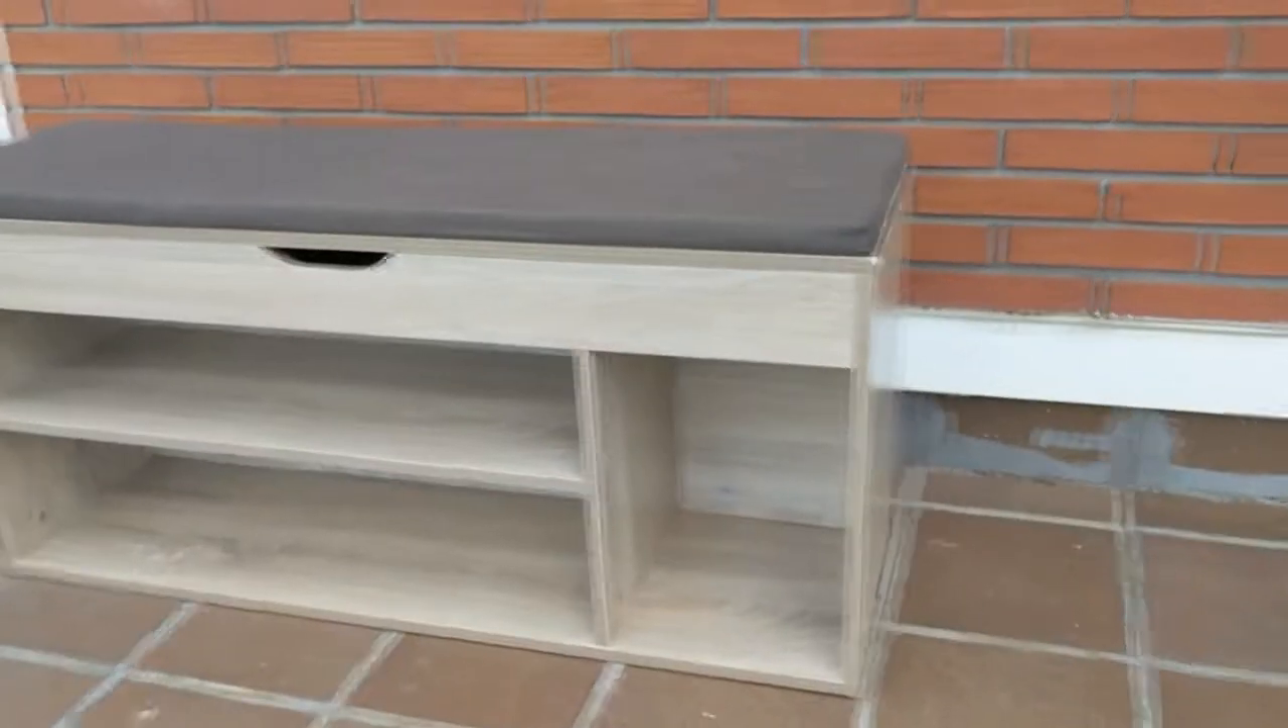Ya tengo montado el mueble Quedaría tal que así.